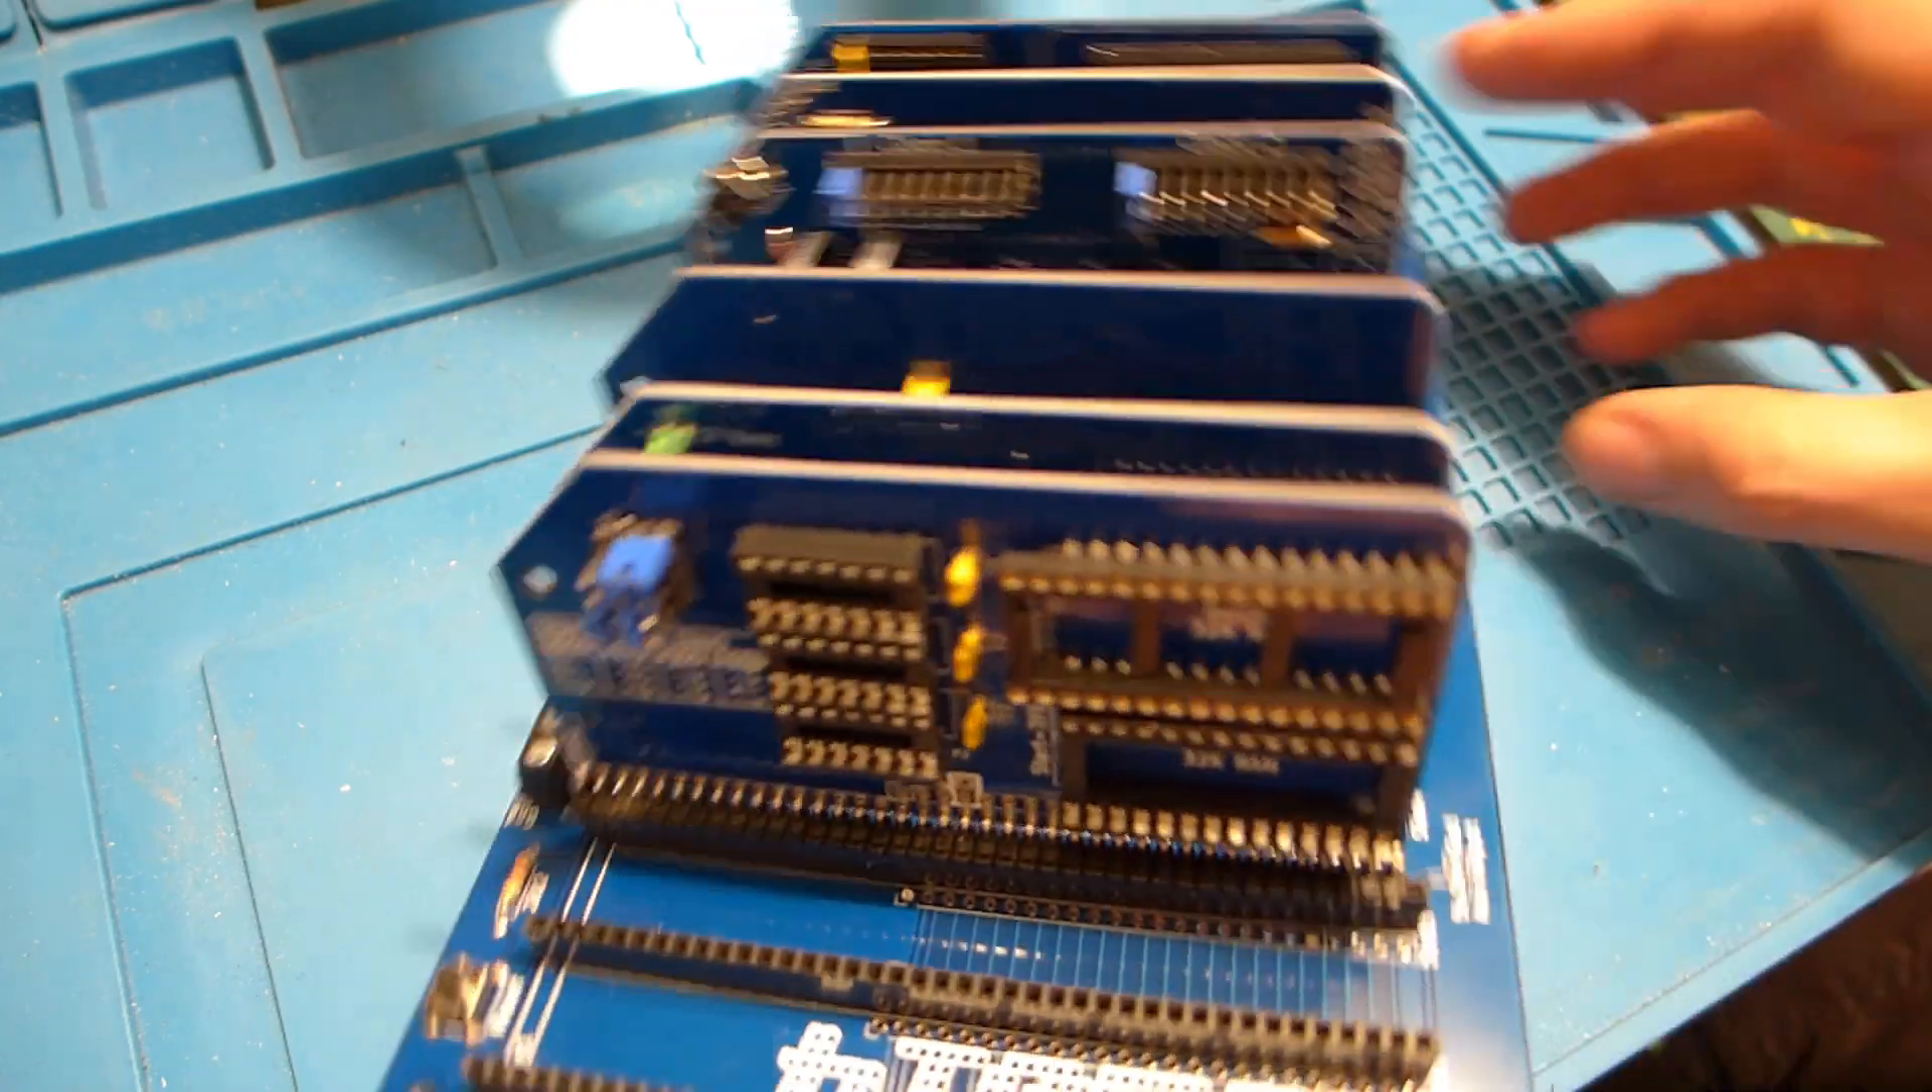All the soldering is complete. I need to put the chips in. But I'm going to do that later after doing some basic tests.